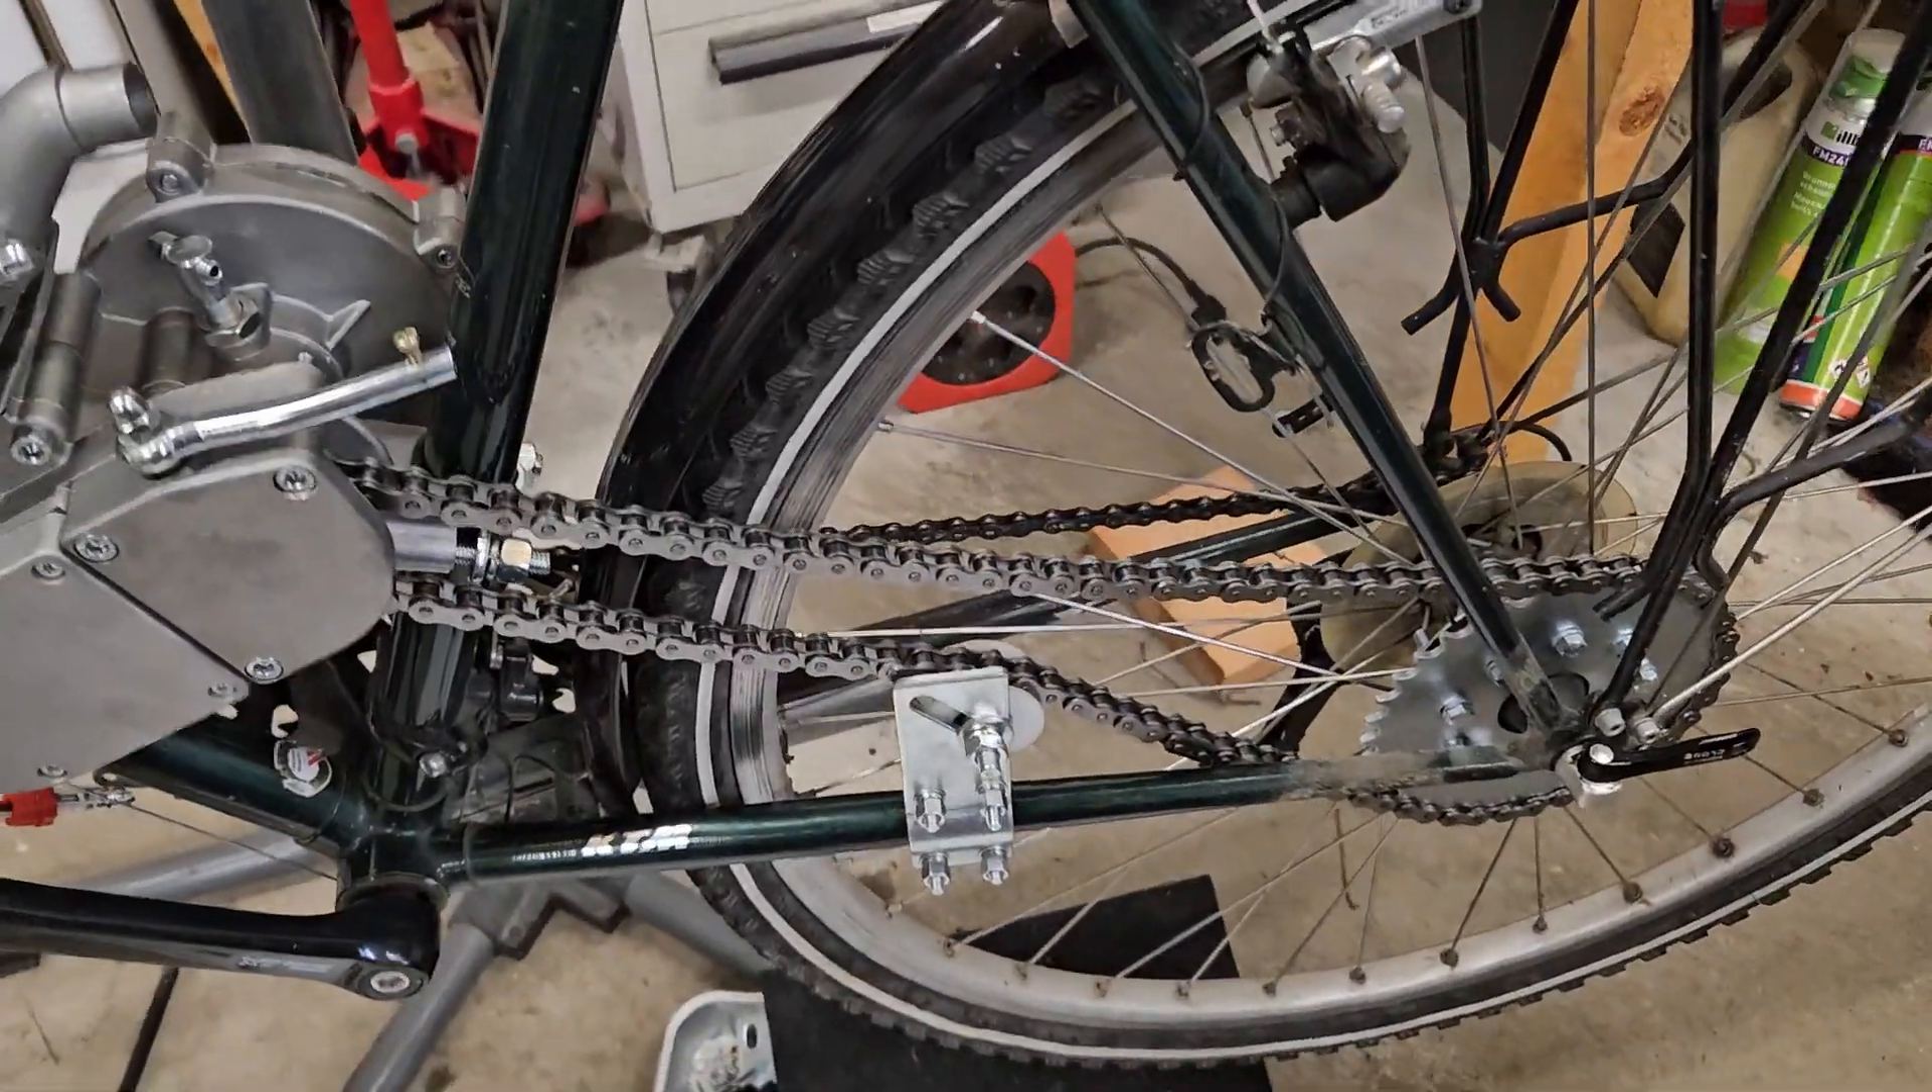Die kette ist jetzt drin das ist alles ganz schön fummelig.